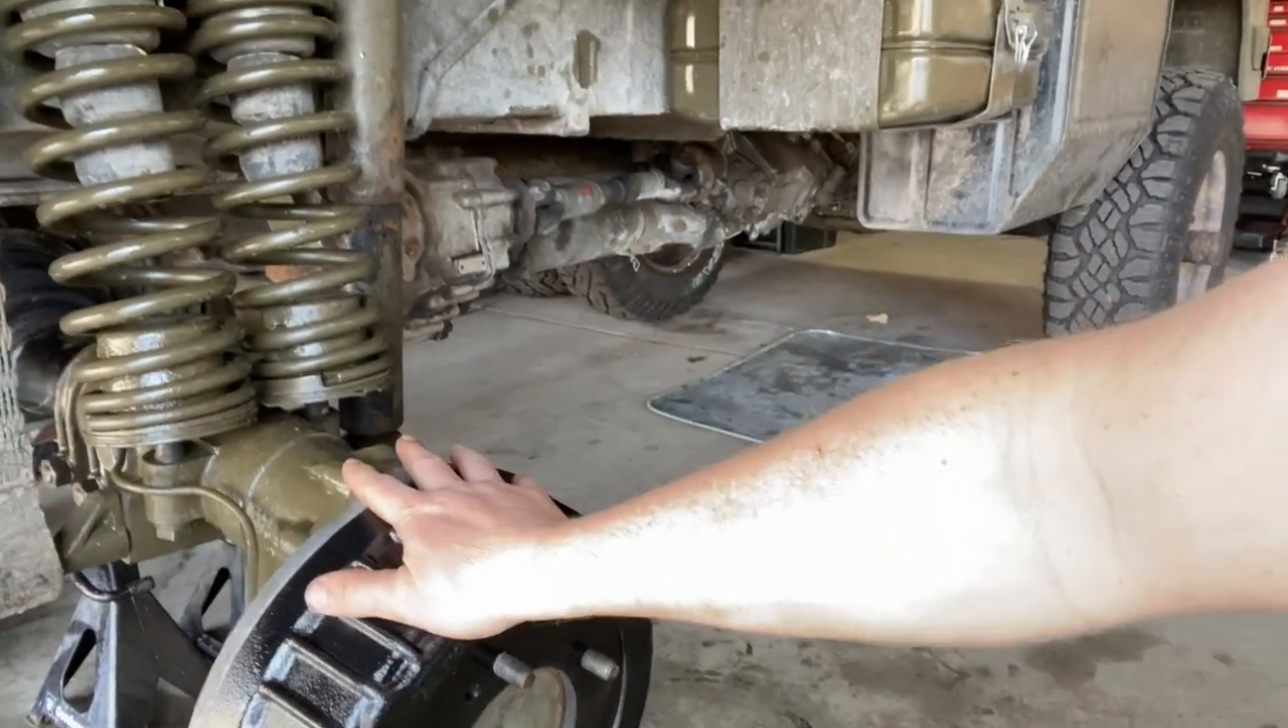We got to bleed the brake still, get the tire back on and just make sure everything's torqued to spec.